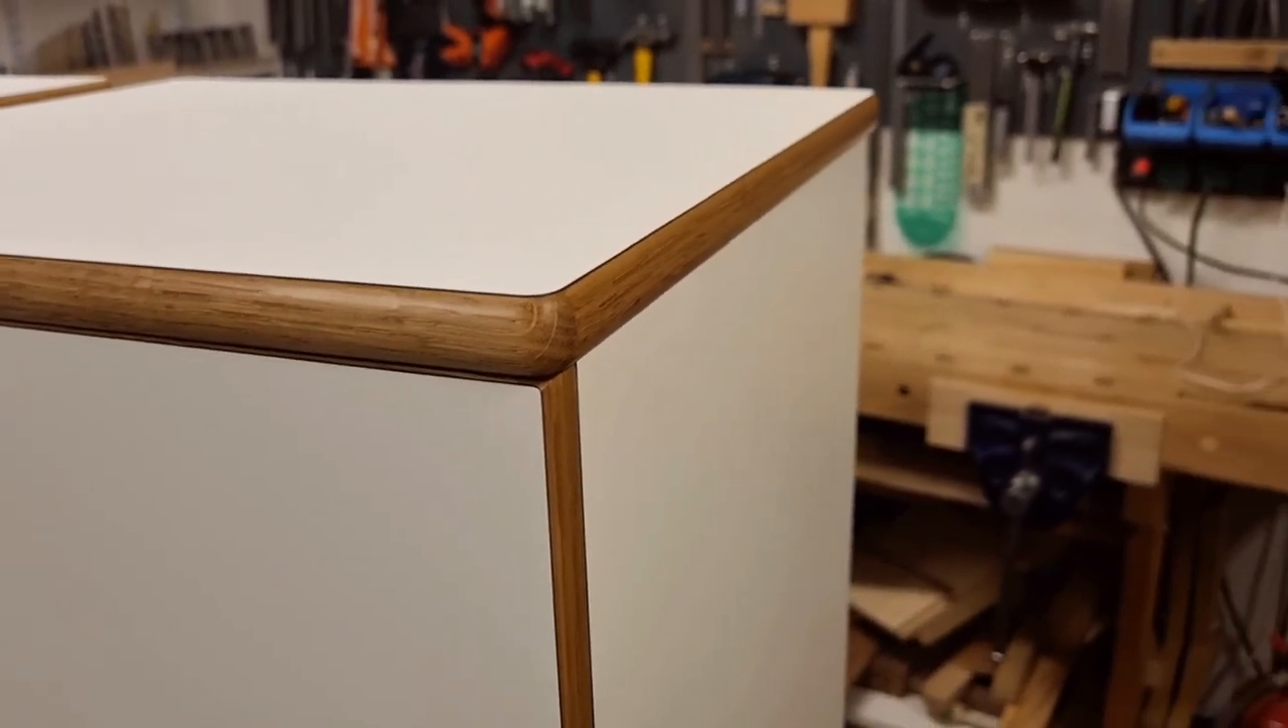The top is finished and complete and mounted onto the rest of the cabinet that looks like this now.